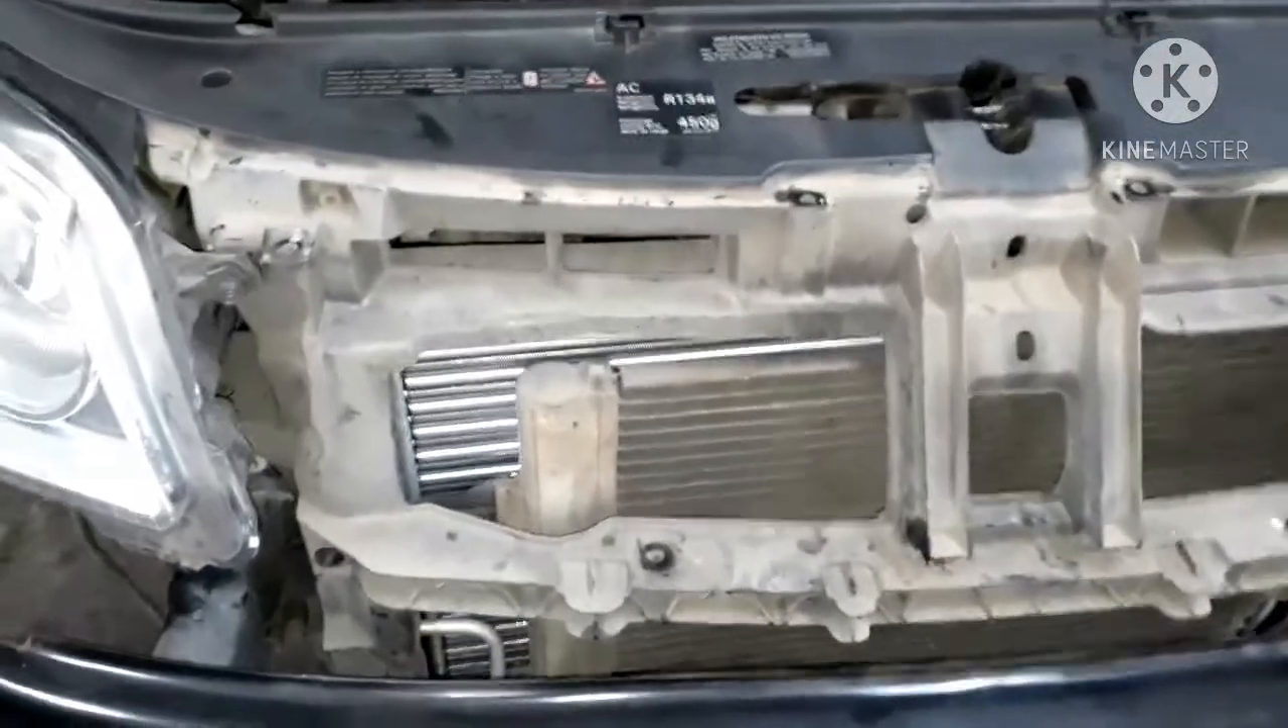Olha aqui, ó, deixa eu mostrar para vocês aqui, ó, já instalamos aqui, ó, as essa frente de plástico que envolve o radiador, aí está o radiador novo, né?